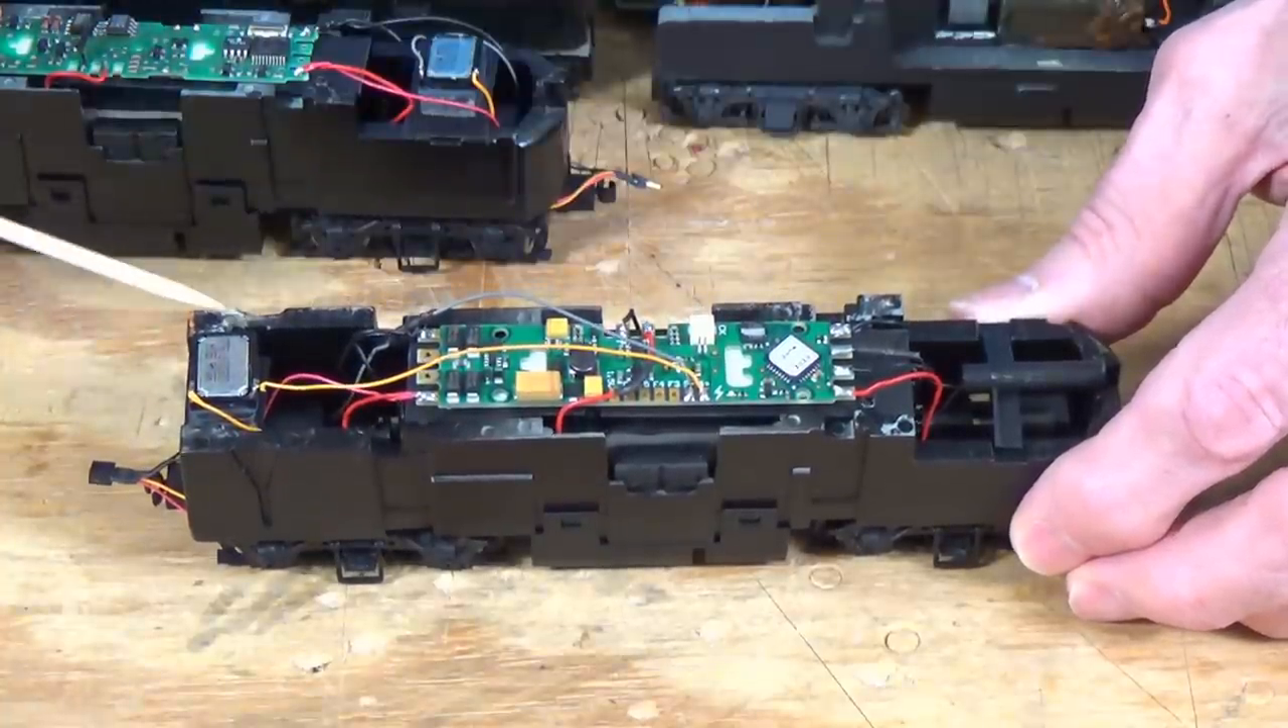And then here is my speaker located back here. And again, I just took a piece of styrene and placed it on top of the chassis and glued the speaker.